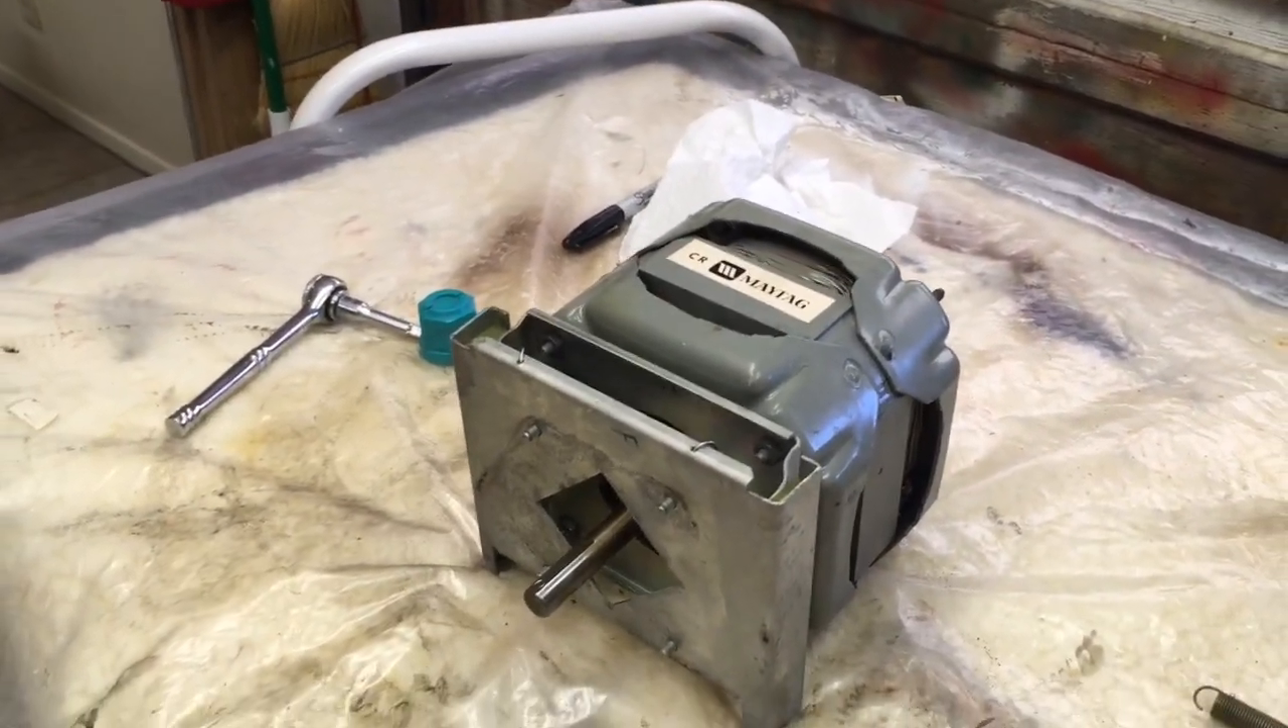Okay, the motor is mounted back onto the base plate.